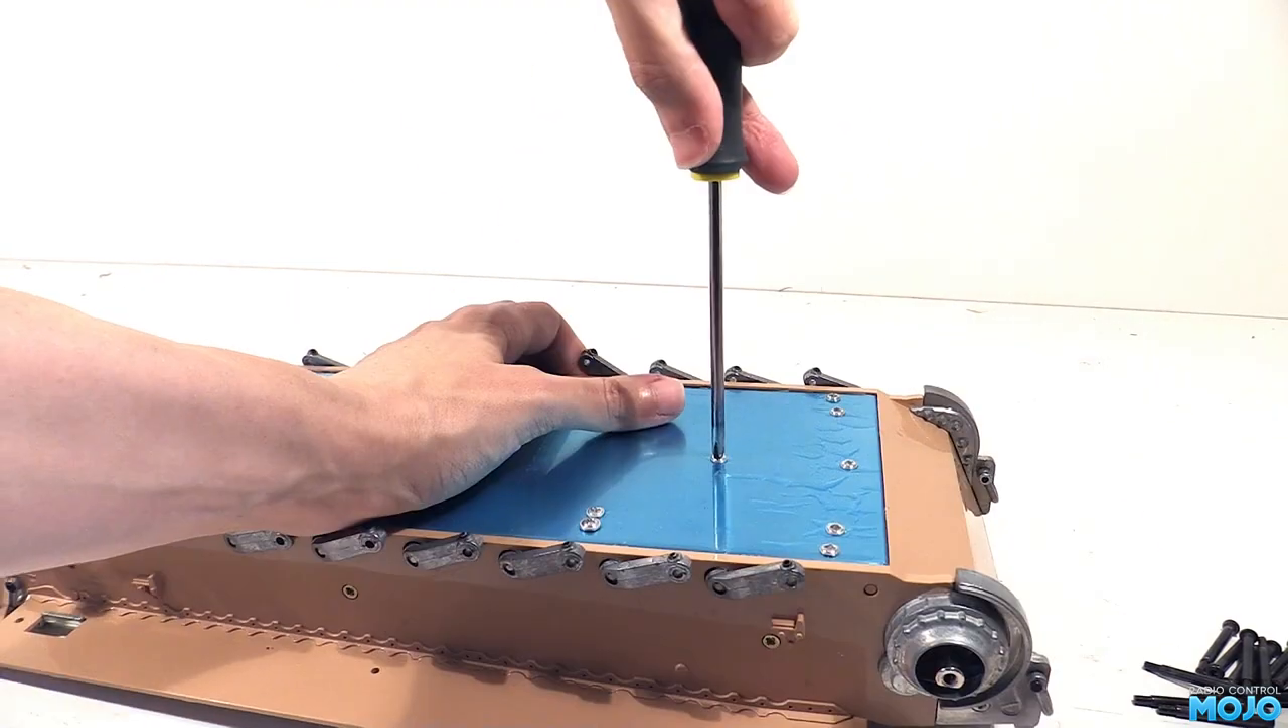The bottom of the hull still has its protective plastic on the aluminium chassis.